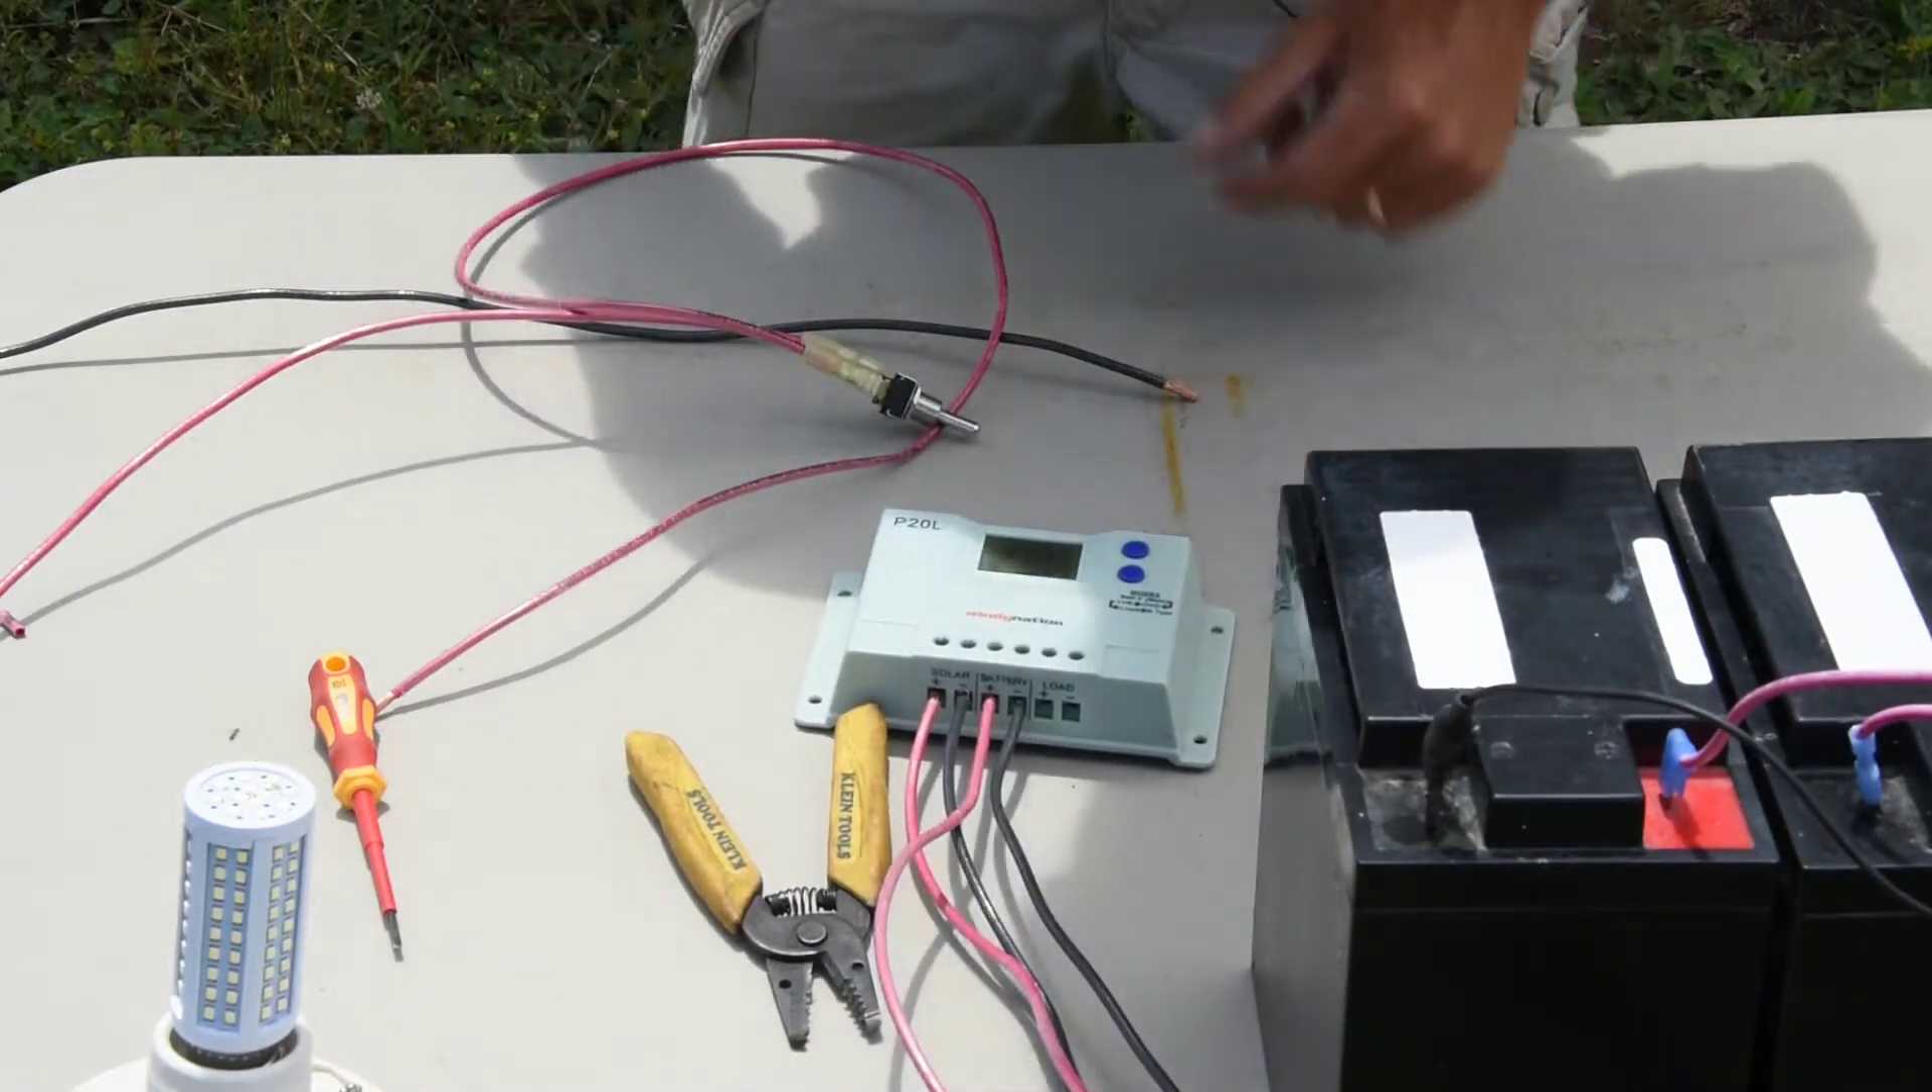Okay, so we have our battery hooked up.